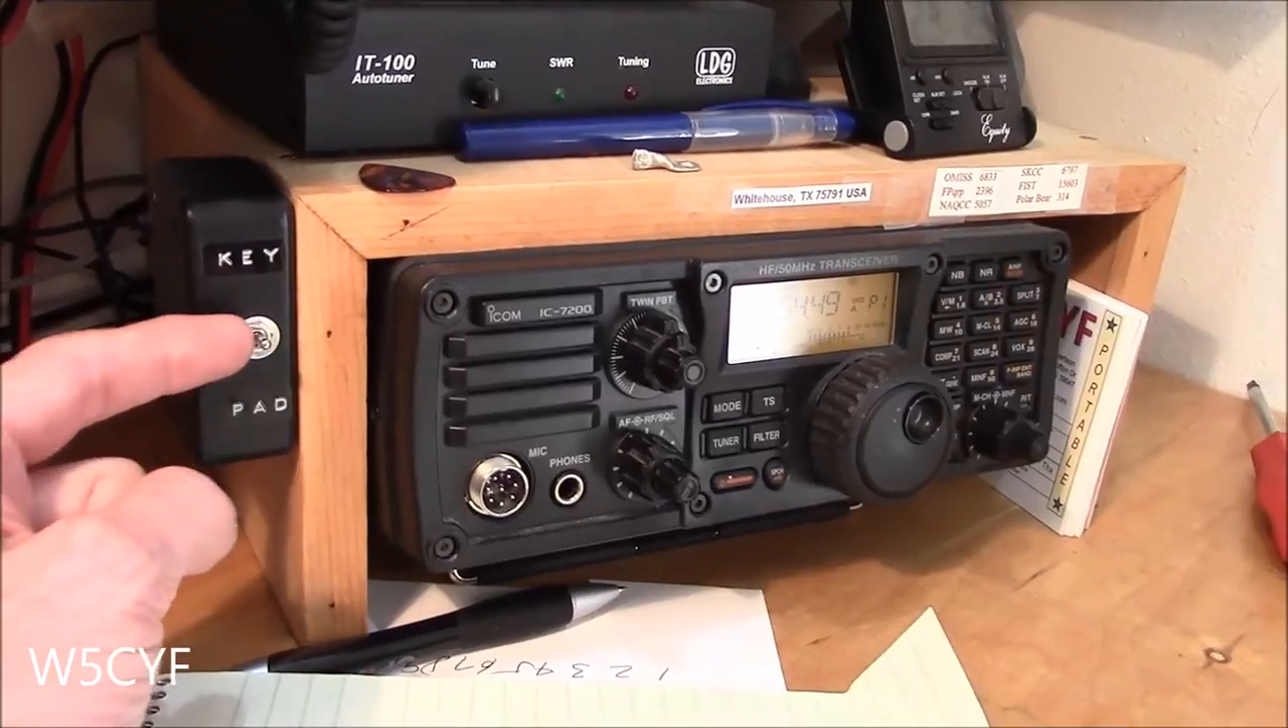Well, here's the switch and I have attached it over here to the edge of the box.